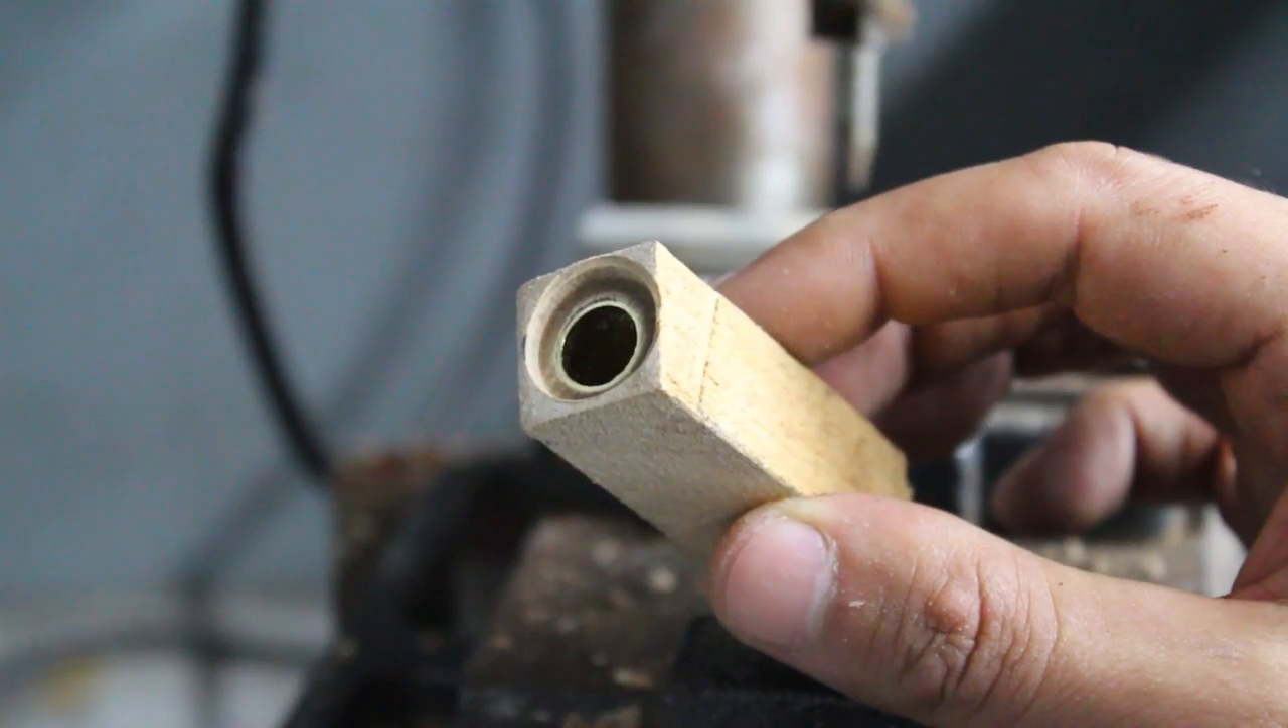That's what it looks like when the brass tube is in the wood and it's all nice and flush.